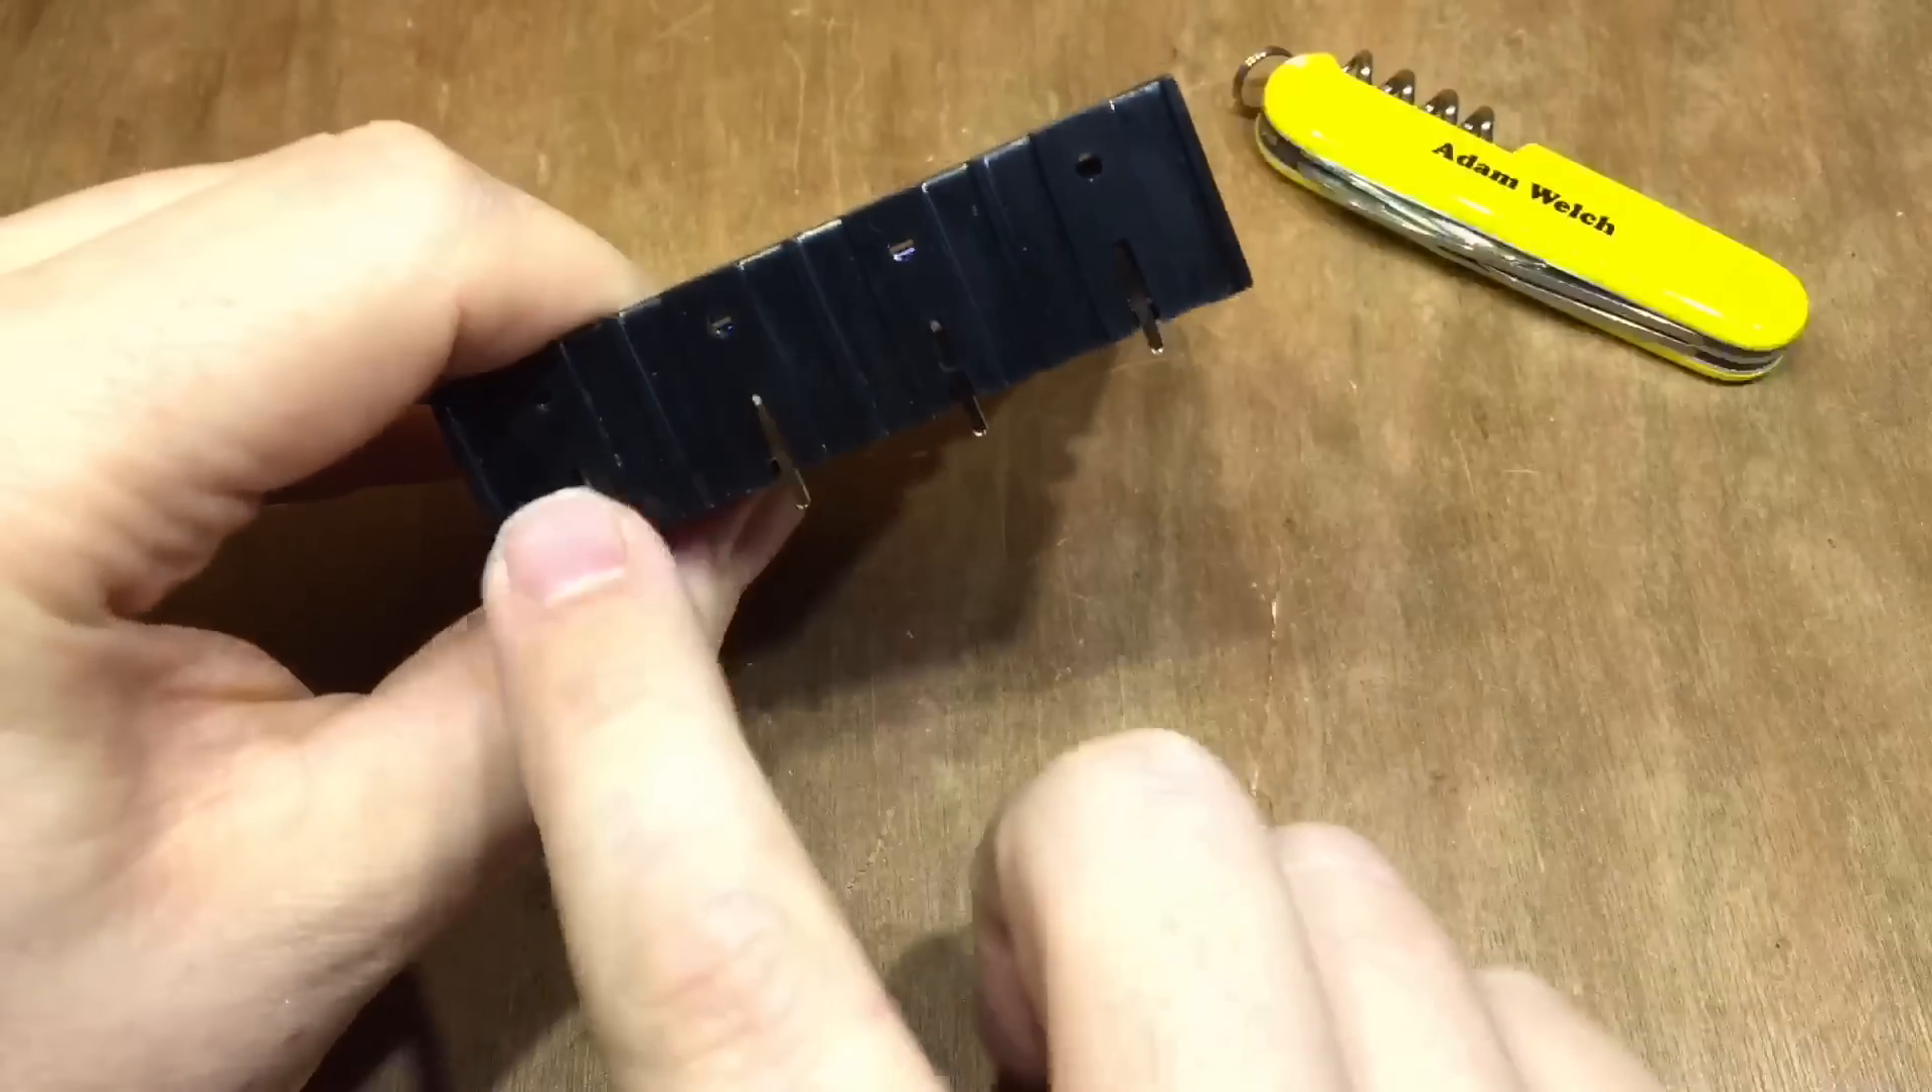Those pins are protruding below the edge and when i mount this onto a piece of board that's going to be a problem.